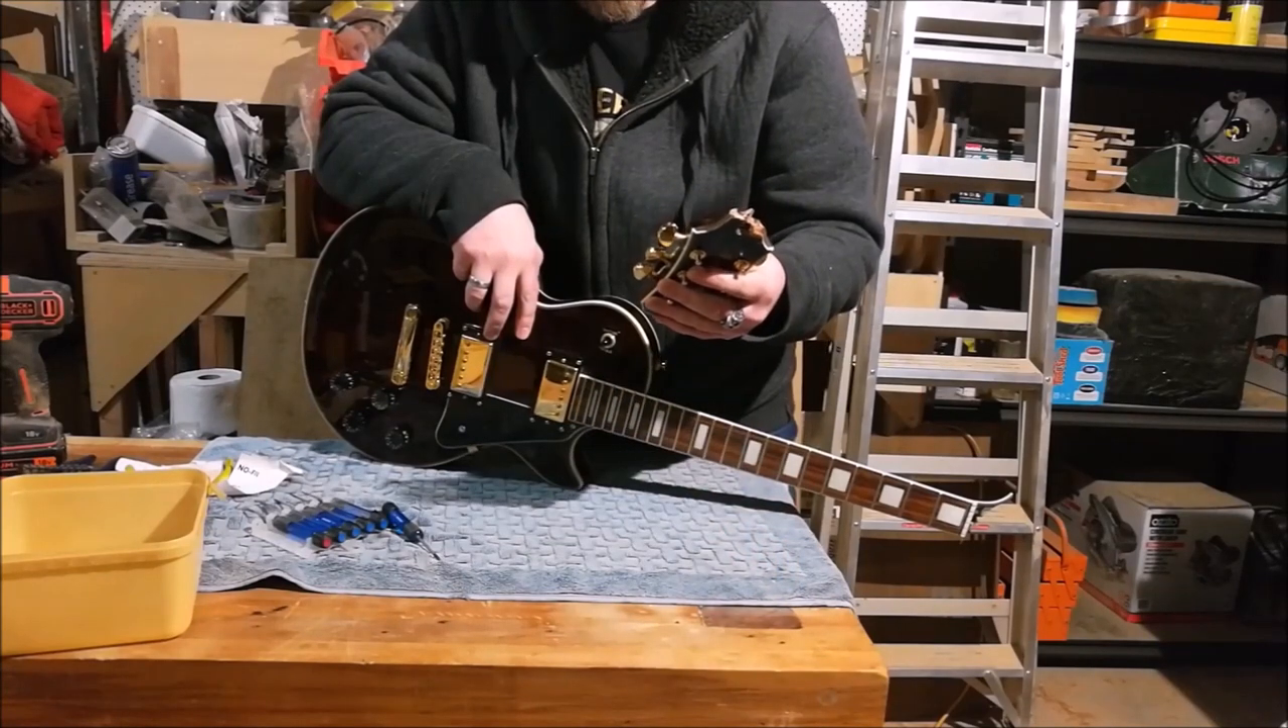Since the last time you saw this guitar, by the way you'll notice the headstock is no longer attached to it.